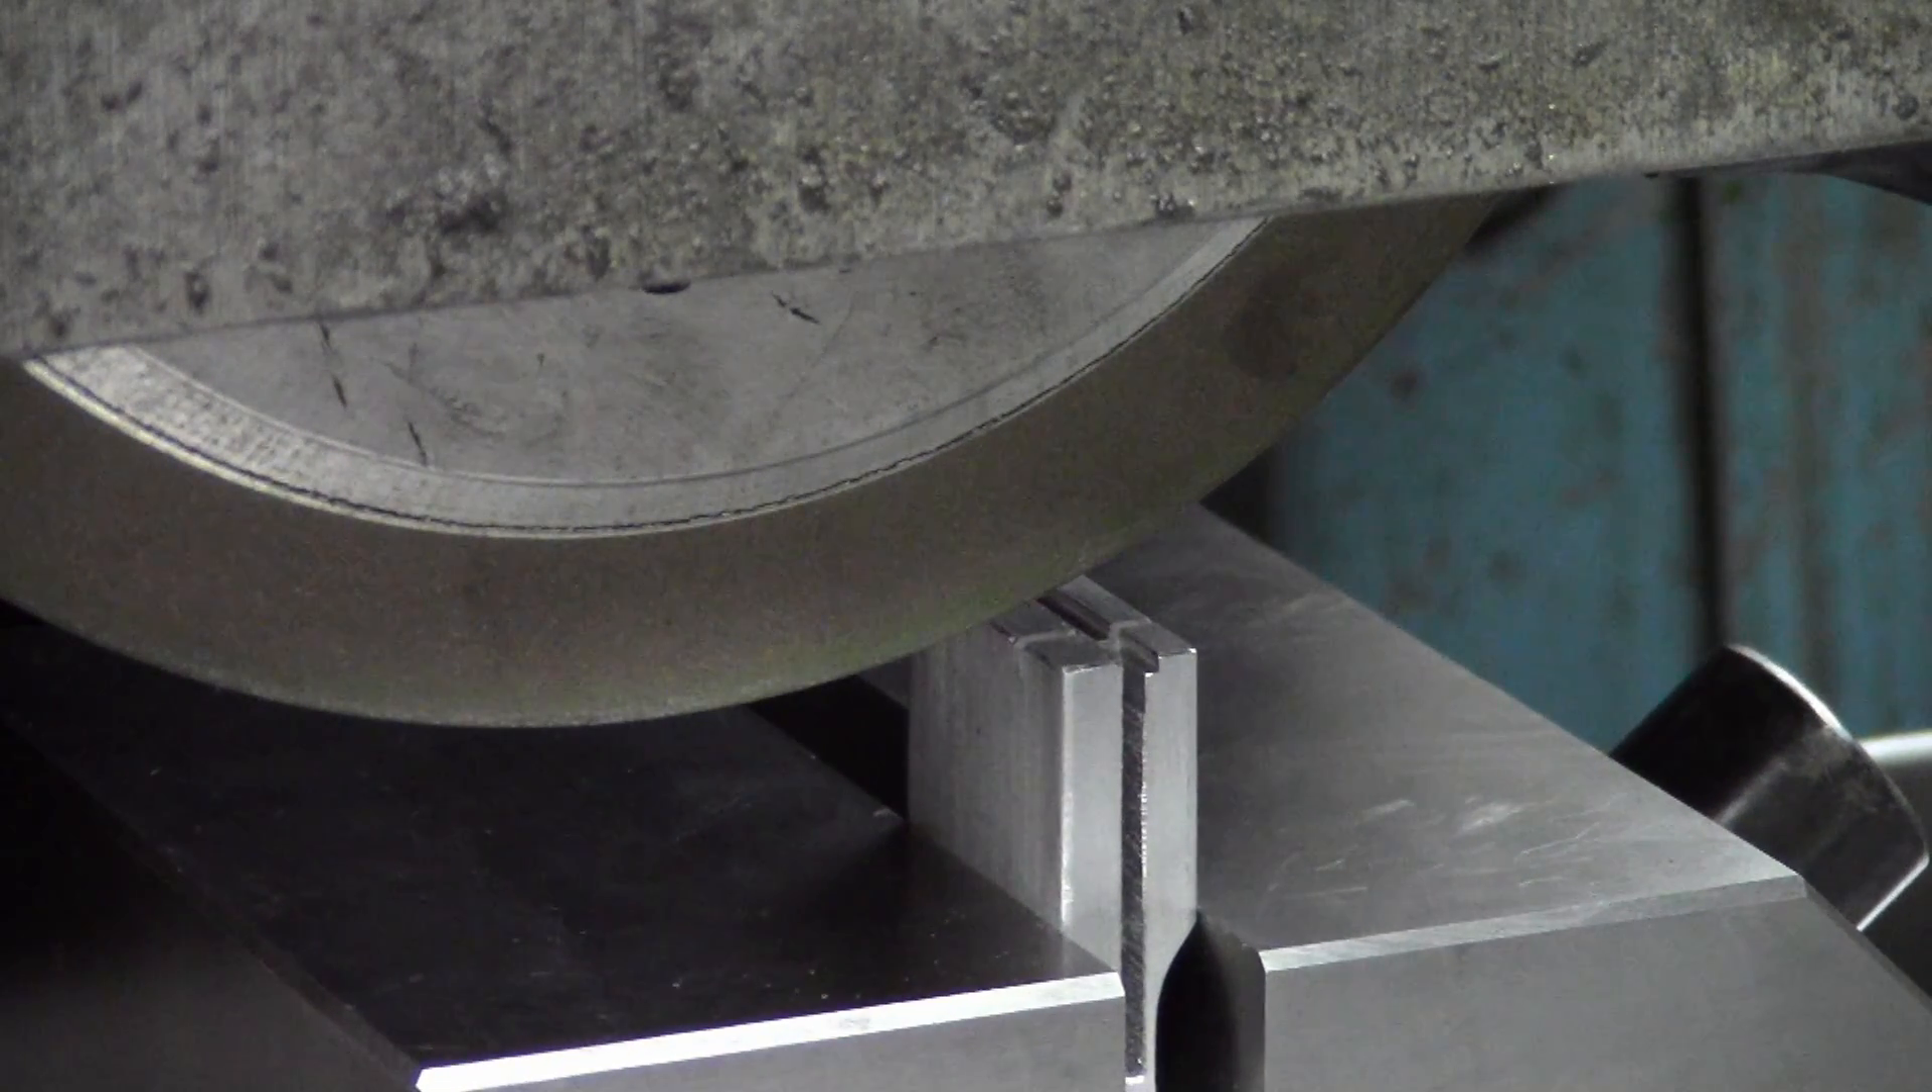And here I've got the fixture block in the grinding vise.